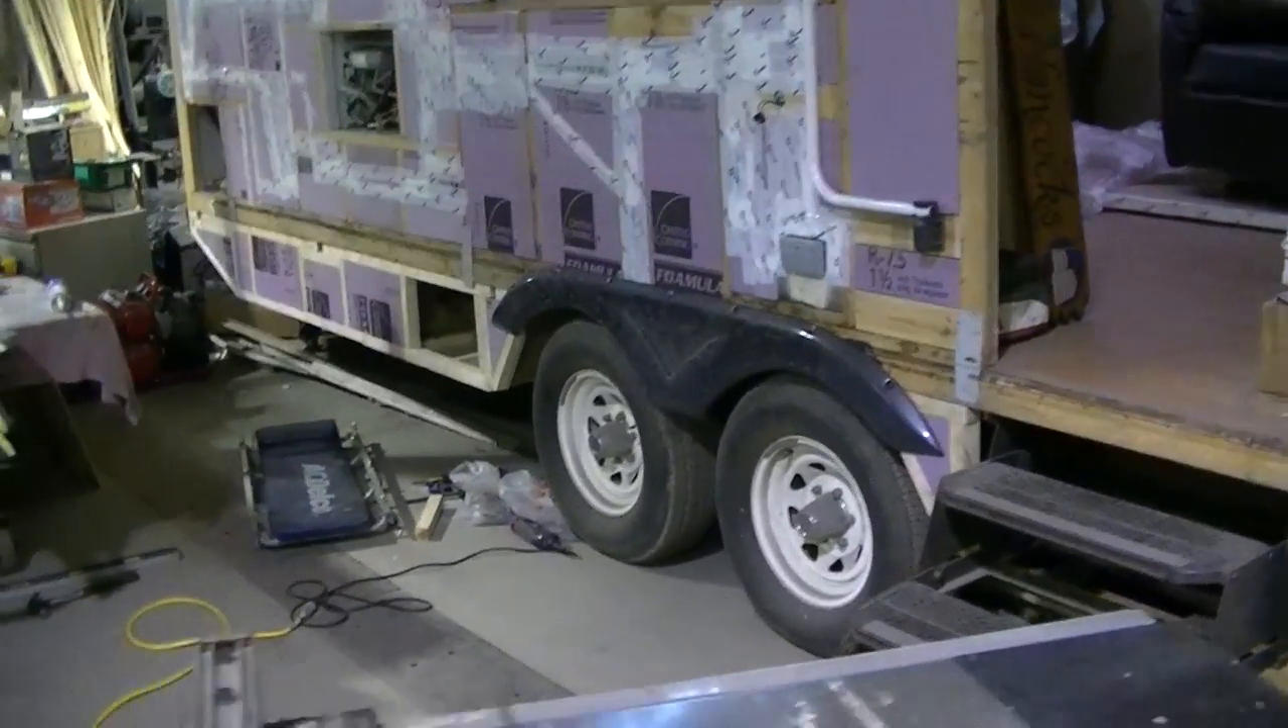Got my fender Flares on there And you can see How that's going to work.